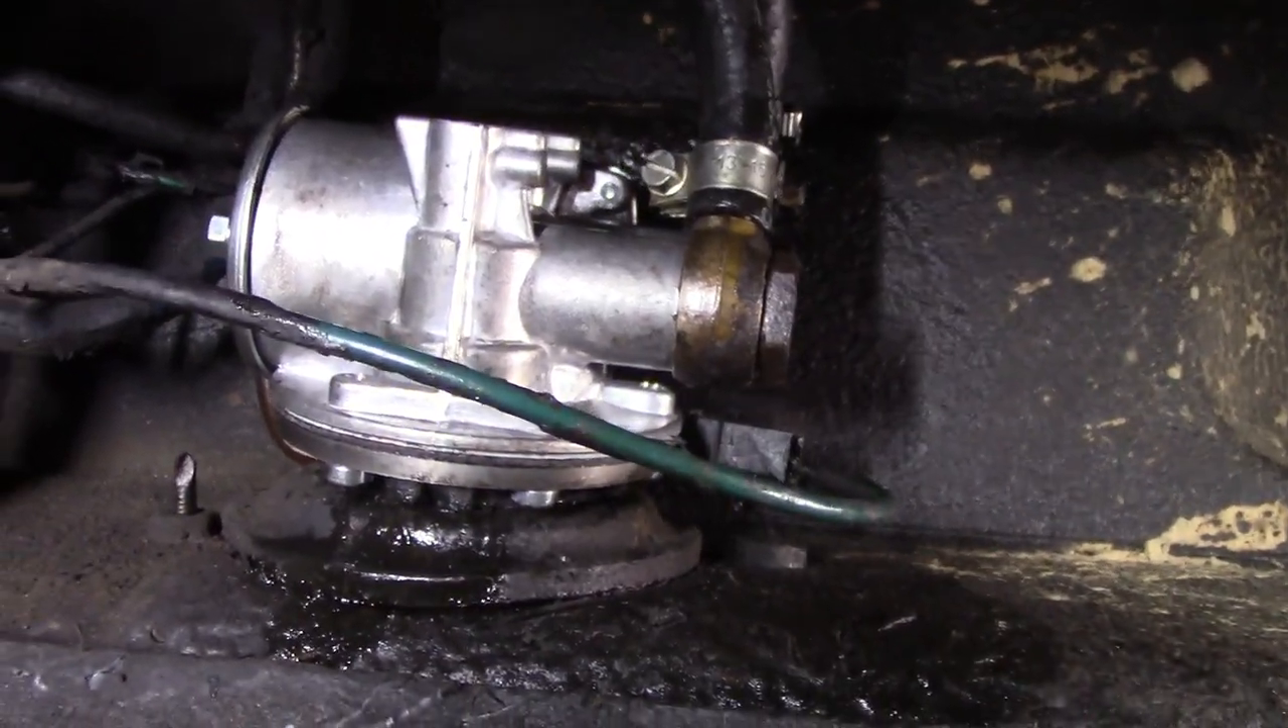I got the new fuel pump on there.